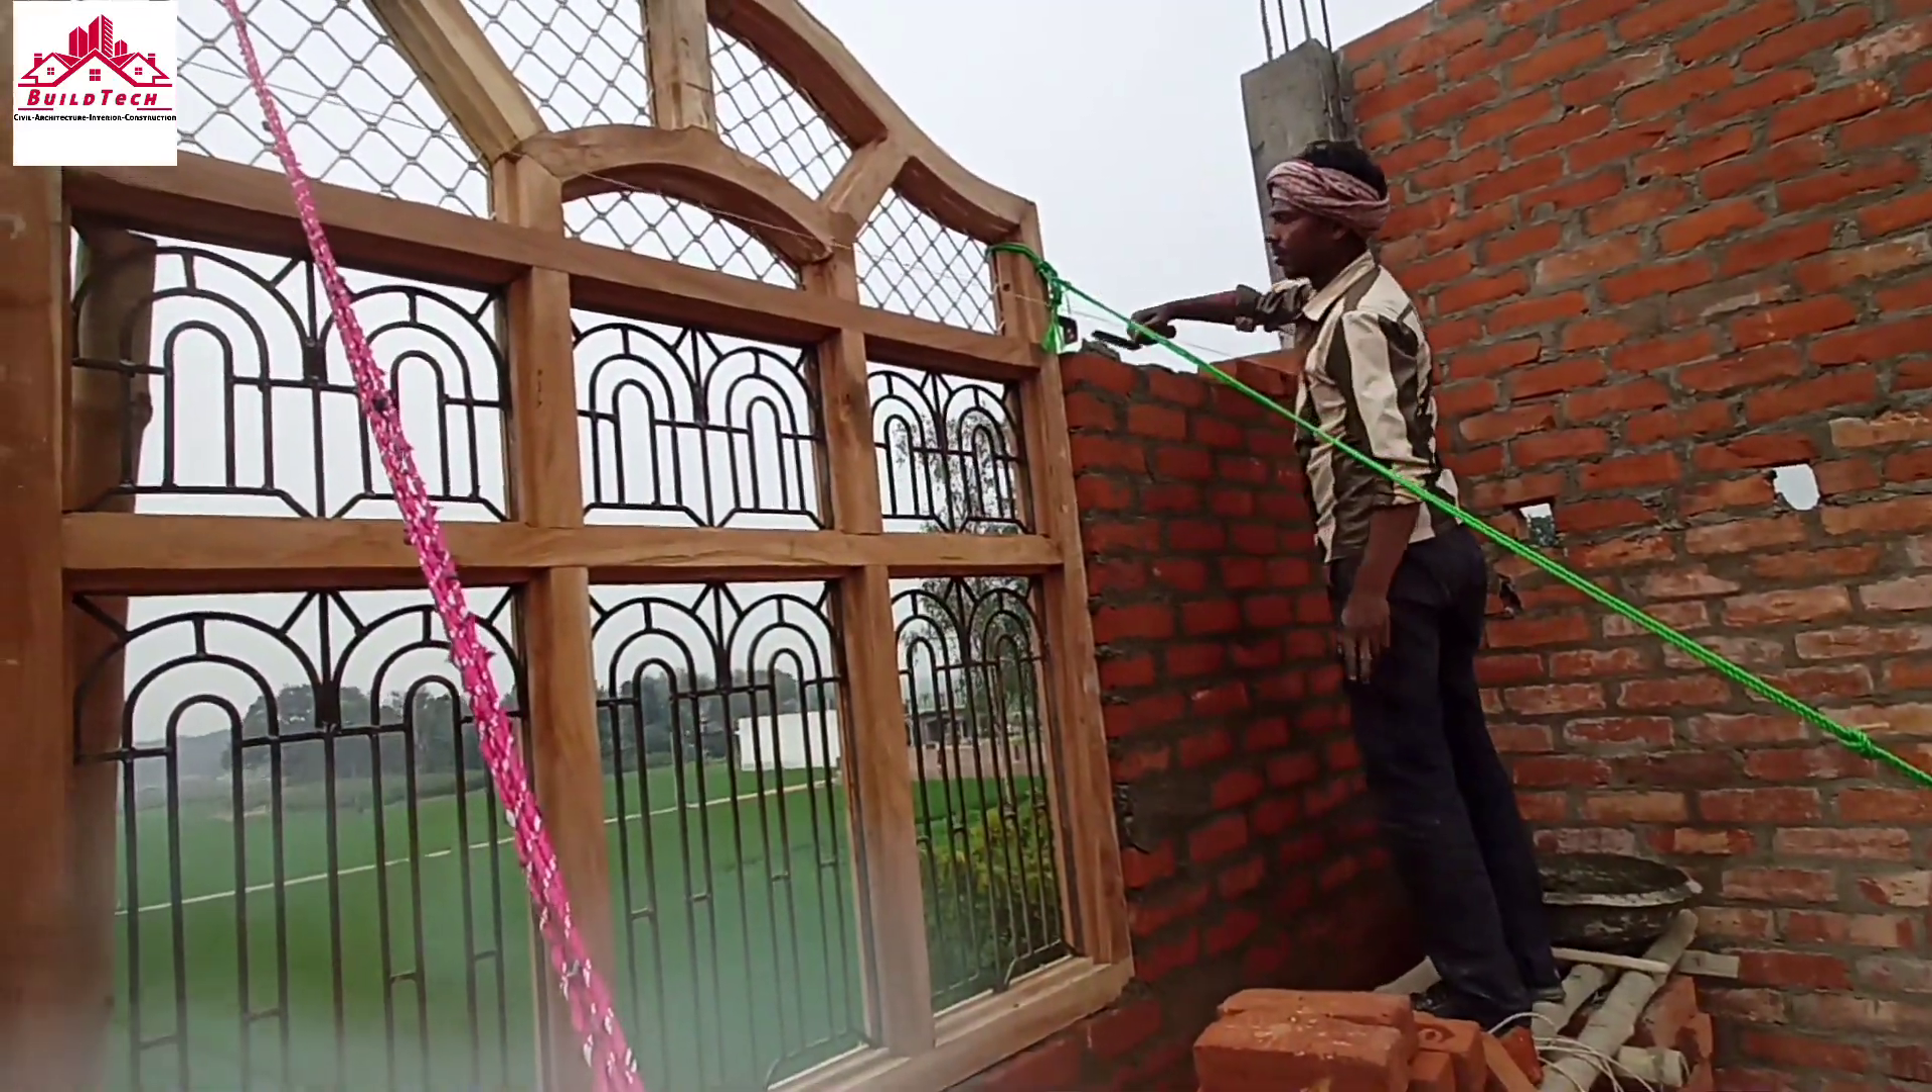यहां पर देखे जो है हमने window को बांध रखा है।